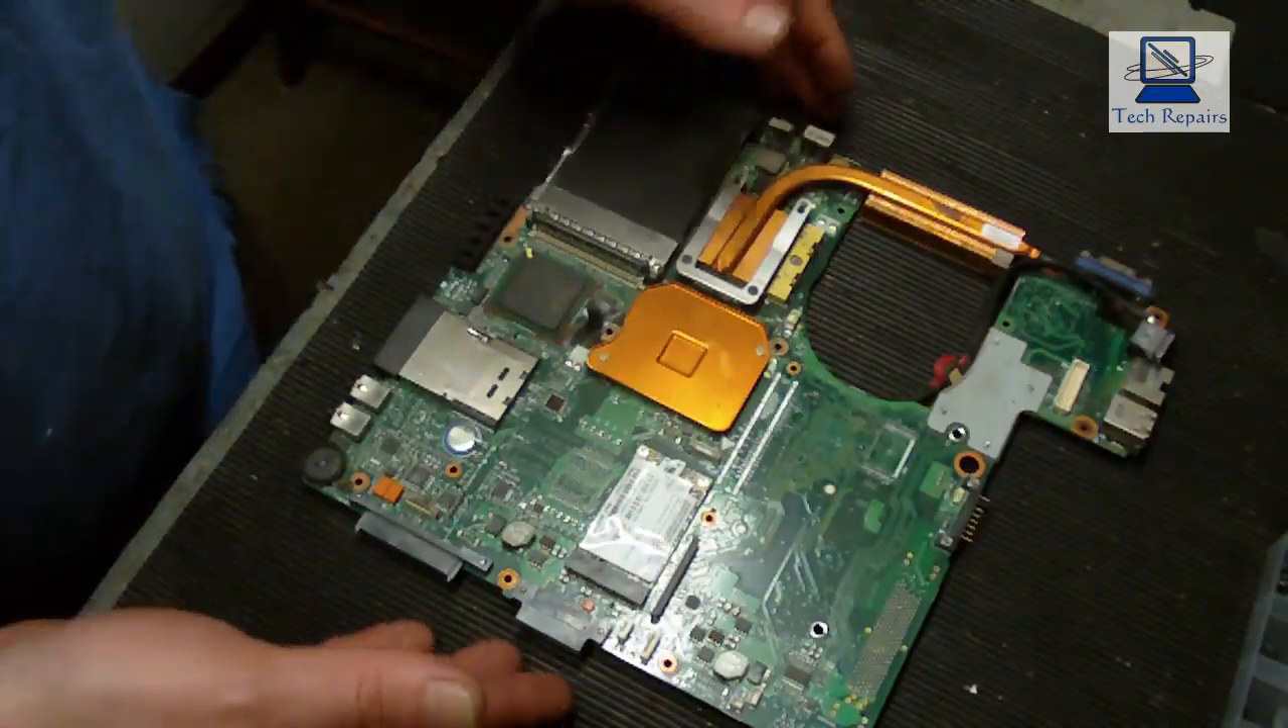So we've removed the board now.